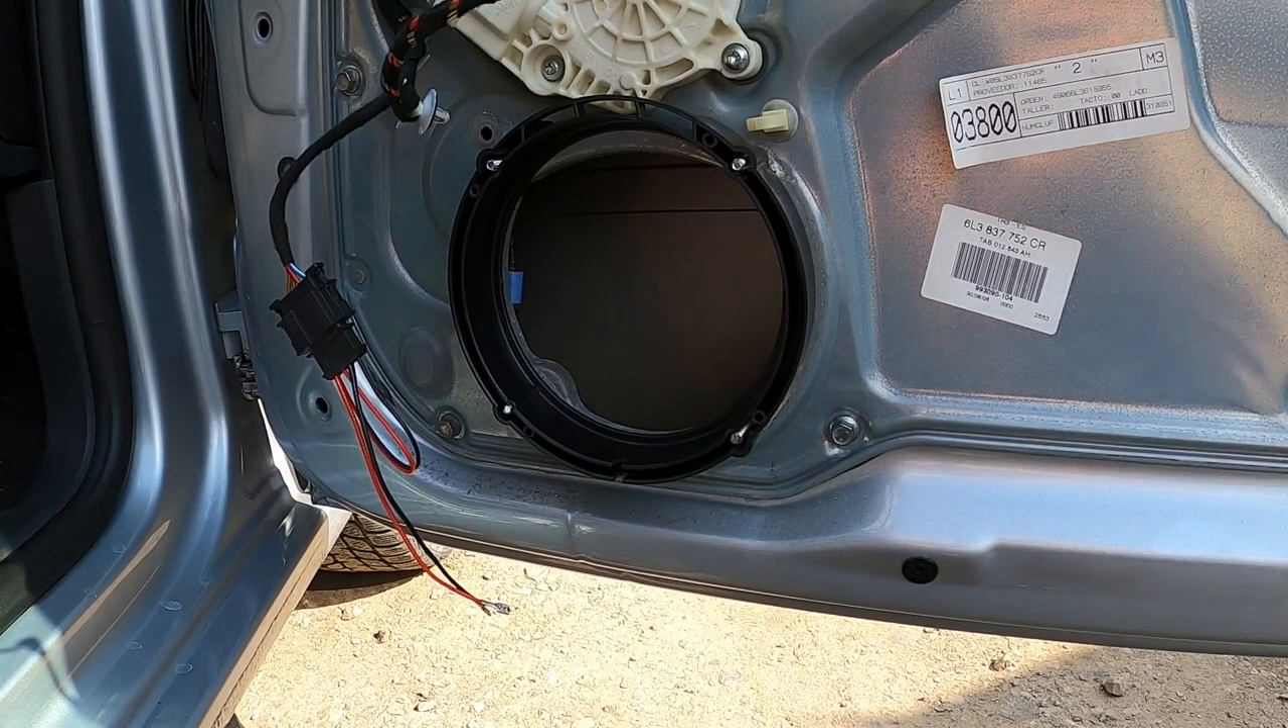I już mamy założony dystans. Przekręcony. Teraz podpinamy głośnik.